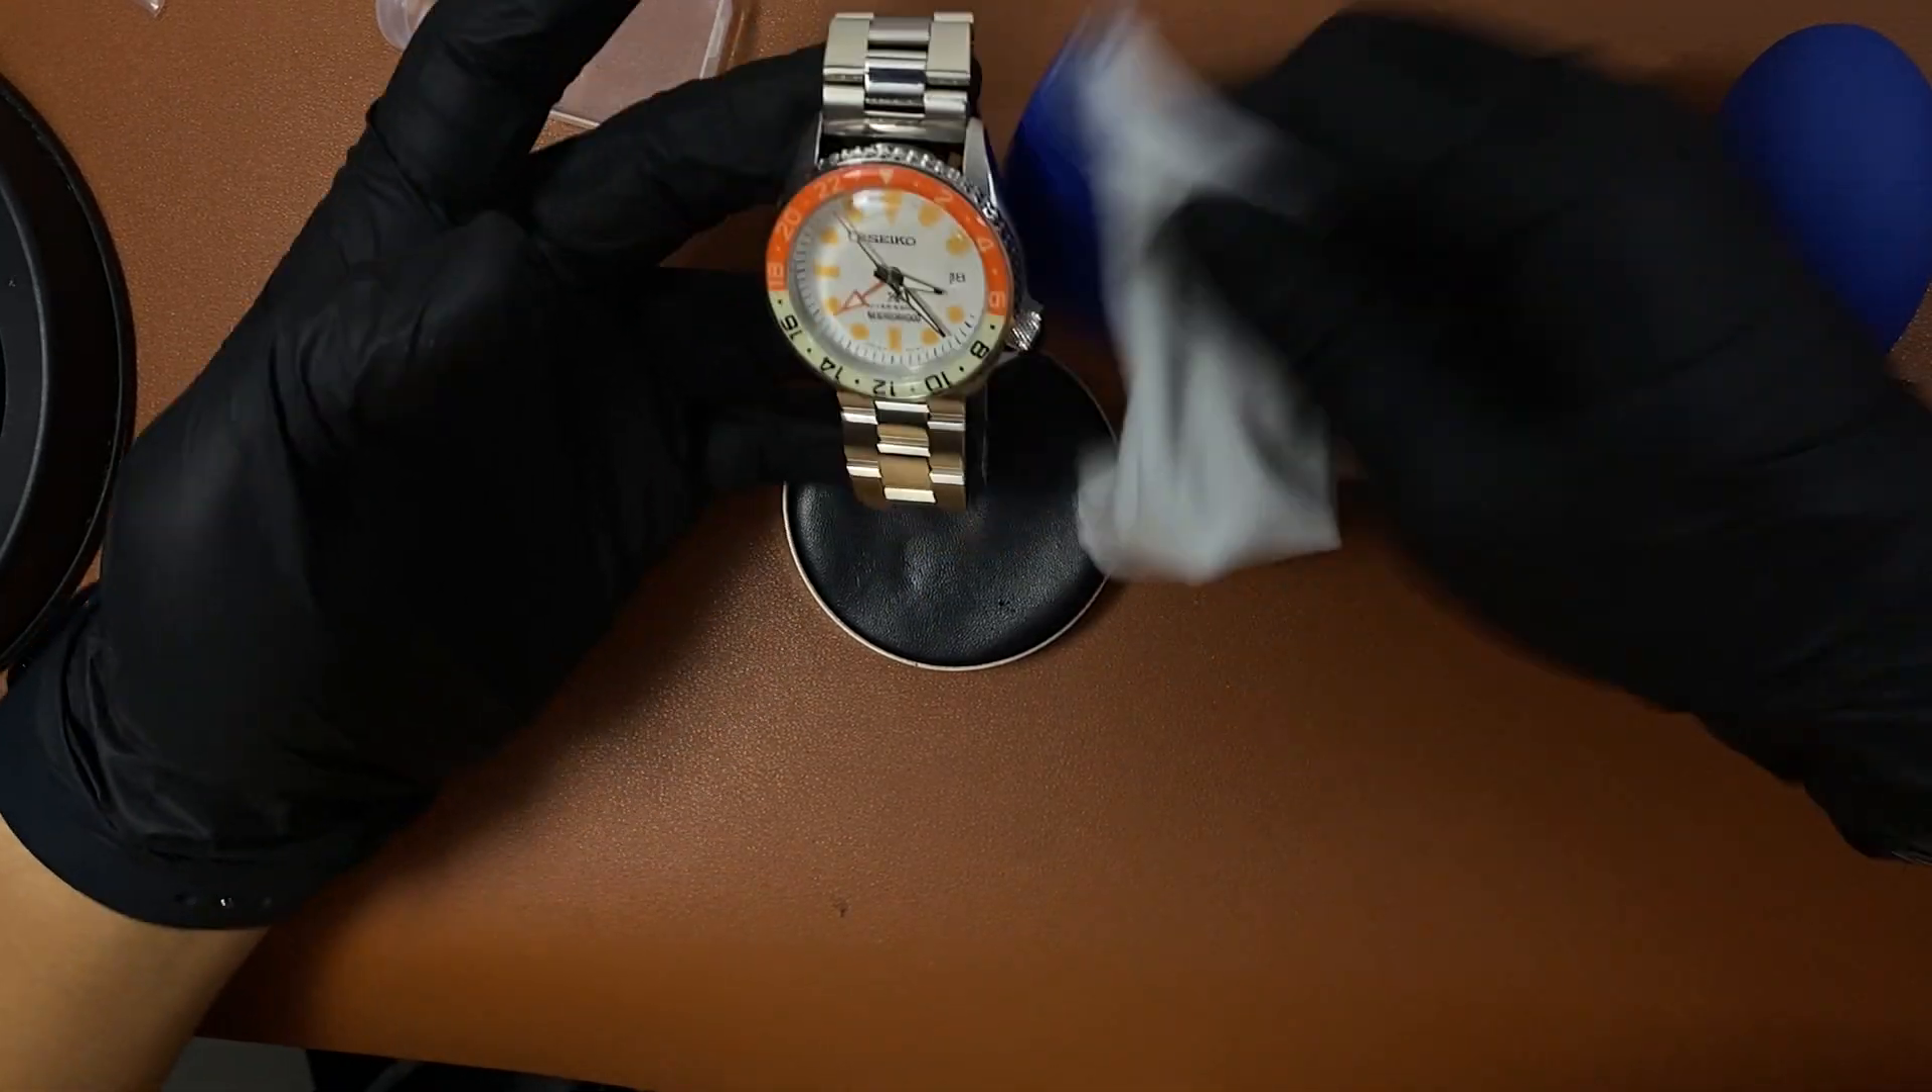Install back the bracelet and the watch fix is now completed.